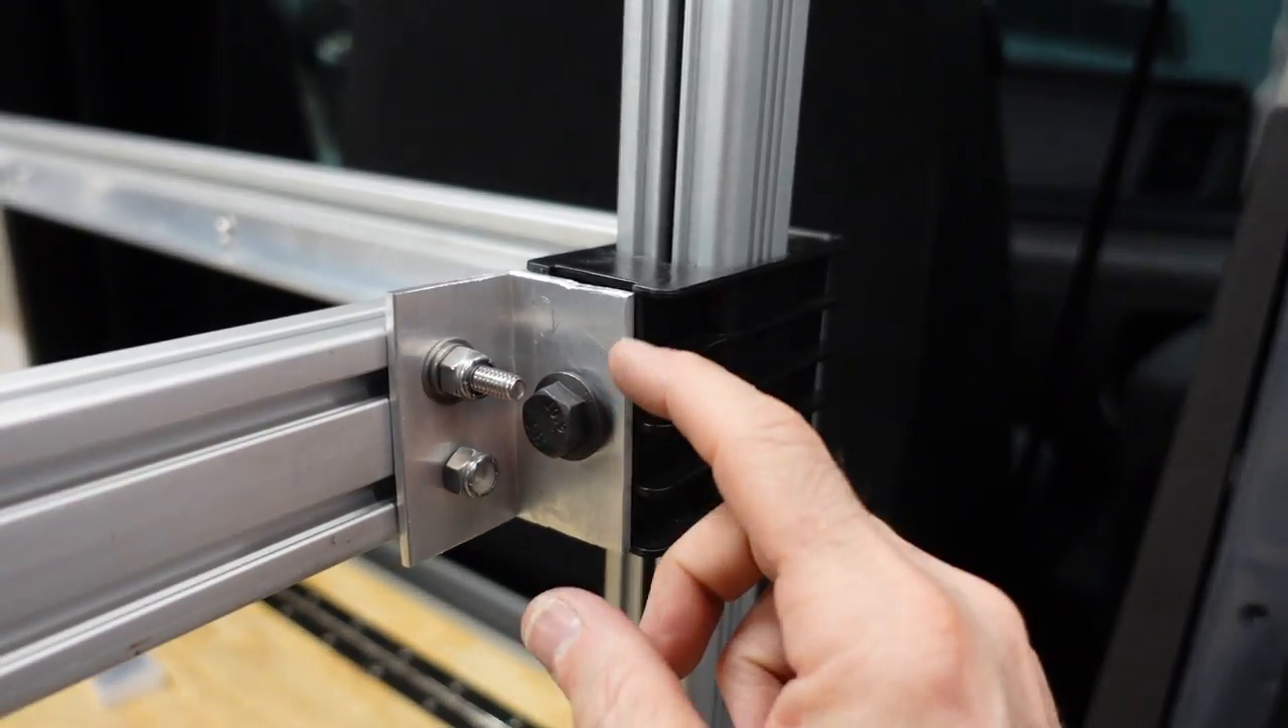We just used a piece of aluminum angle bolted through through the bed frame.